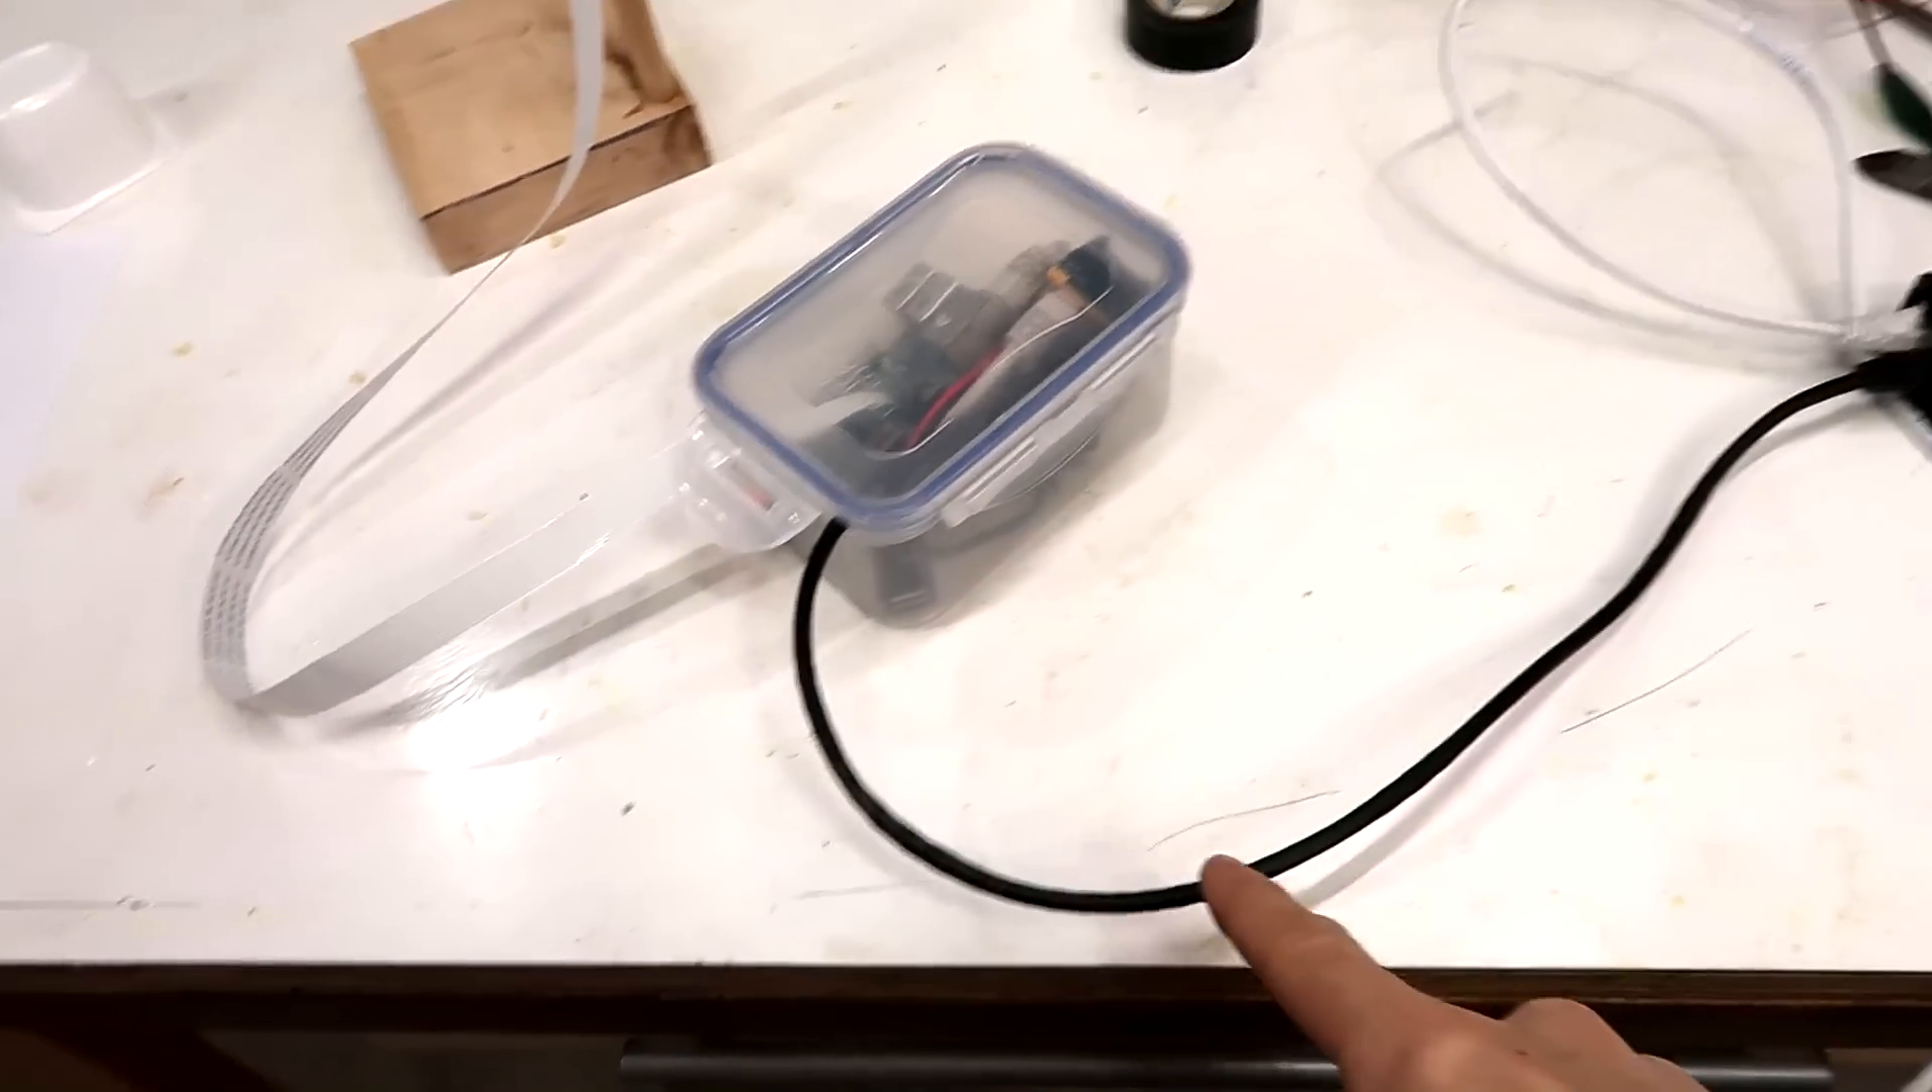Okay now I got it mounted in a project box you can see there's only one ethernet cable going in and the camera connector cut wire coming out and testing it I can reach it from the laptop.